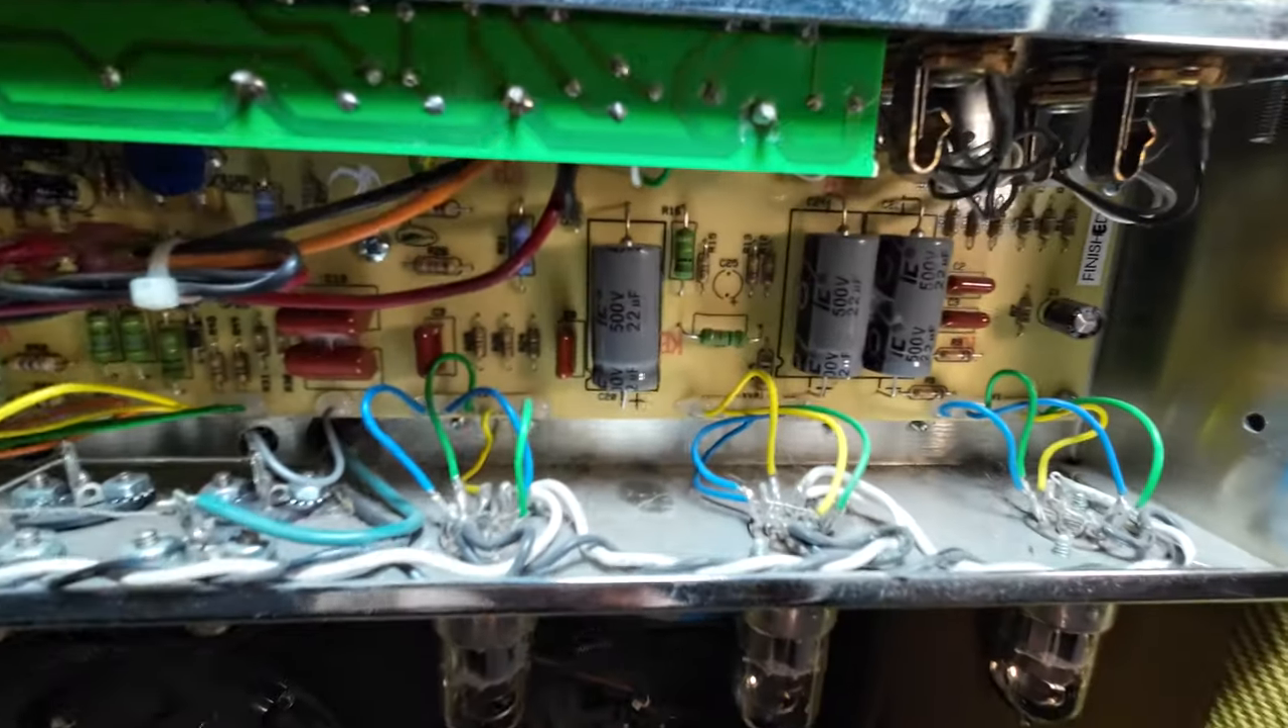We've still got these IC caps in there you can see.